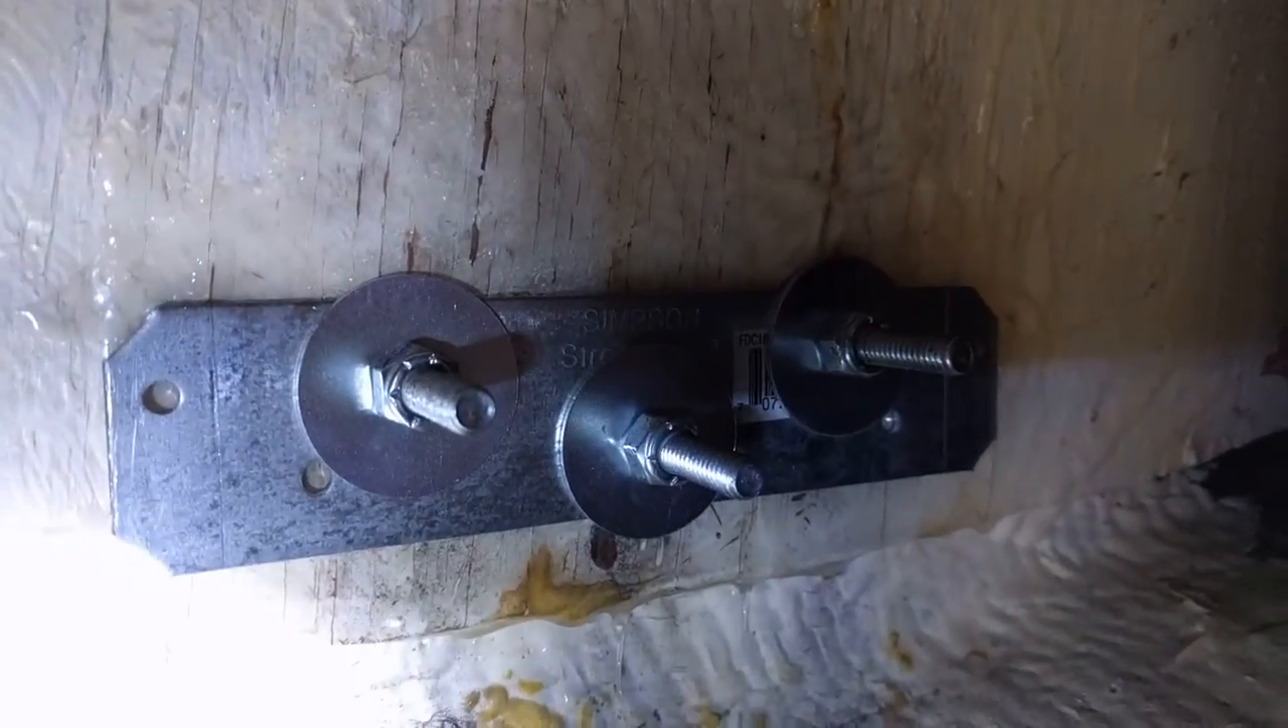So here's the finished product I've got it on there I got the backing plate the new fender washers new nuts and bolts it's all tightened down and I think it's good to go now.